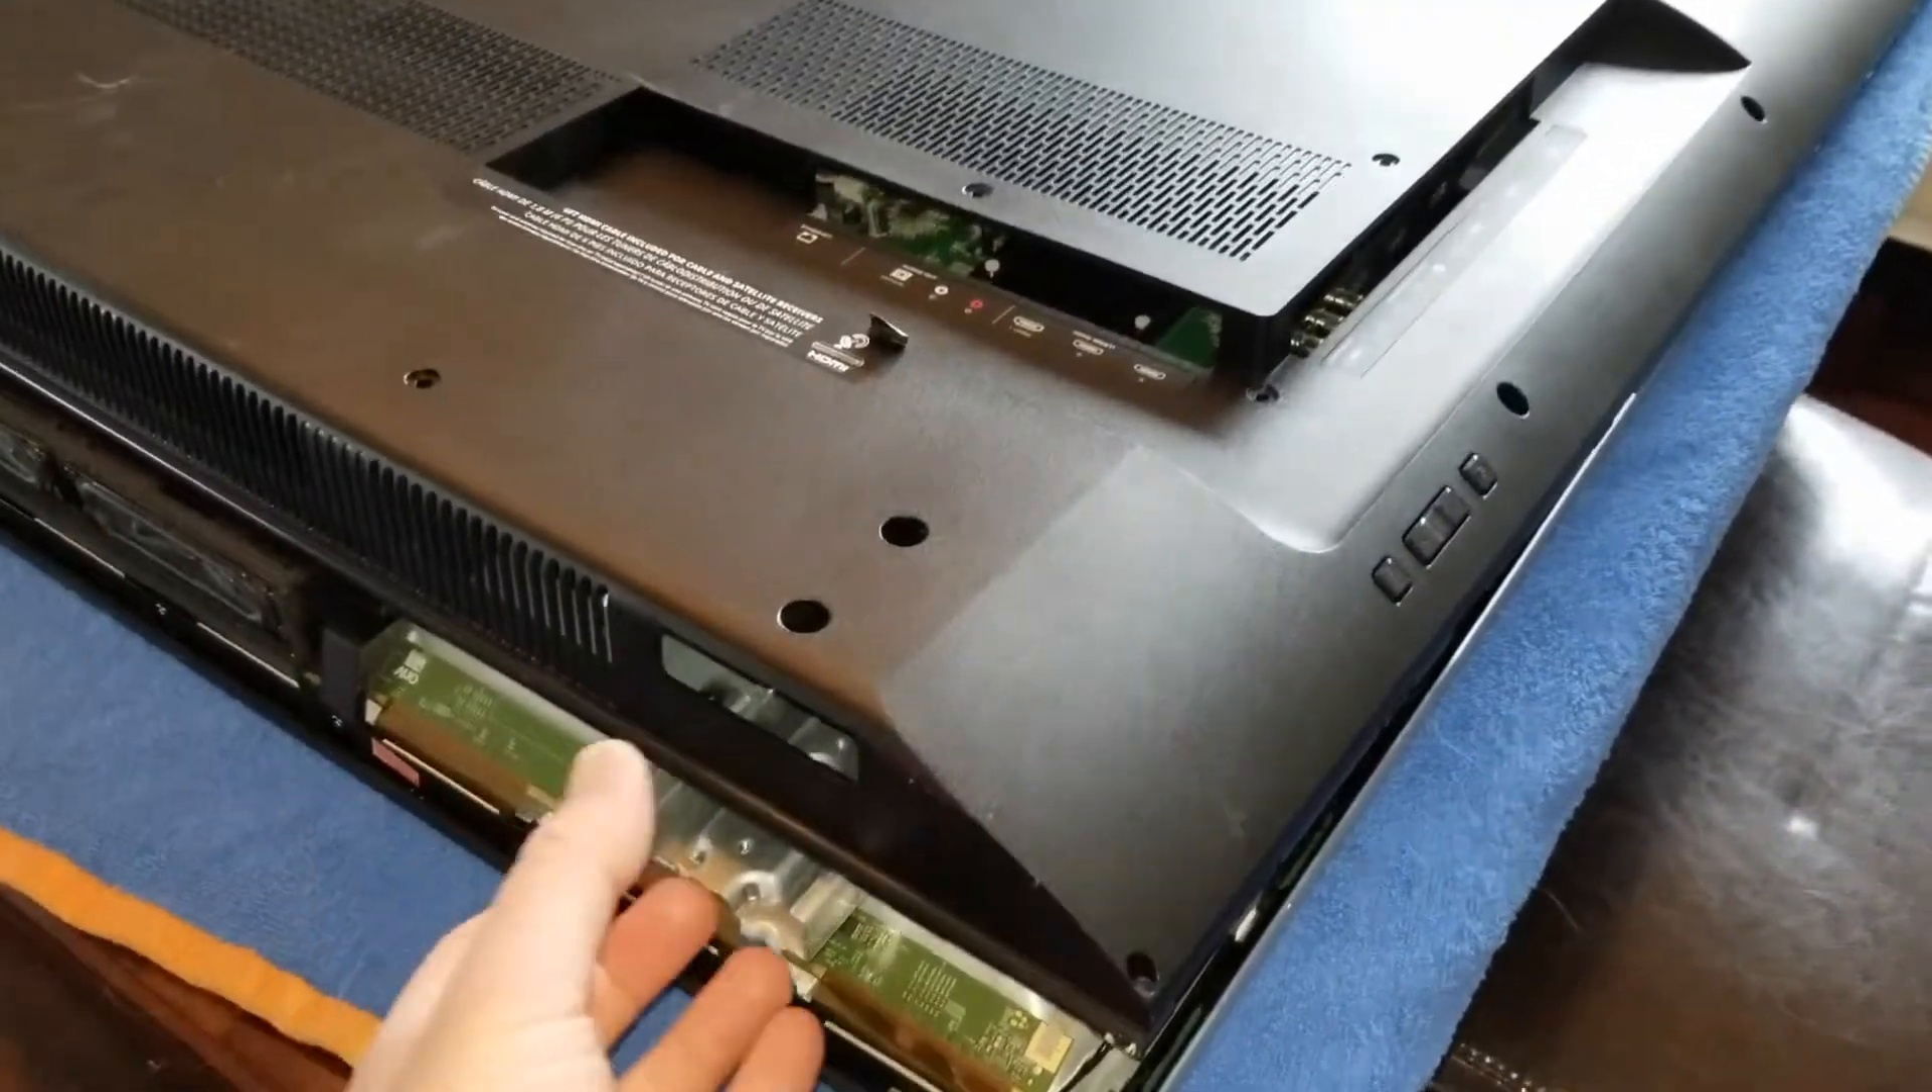Okay, so we've got all of our screws out of the back of our TV.